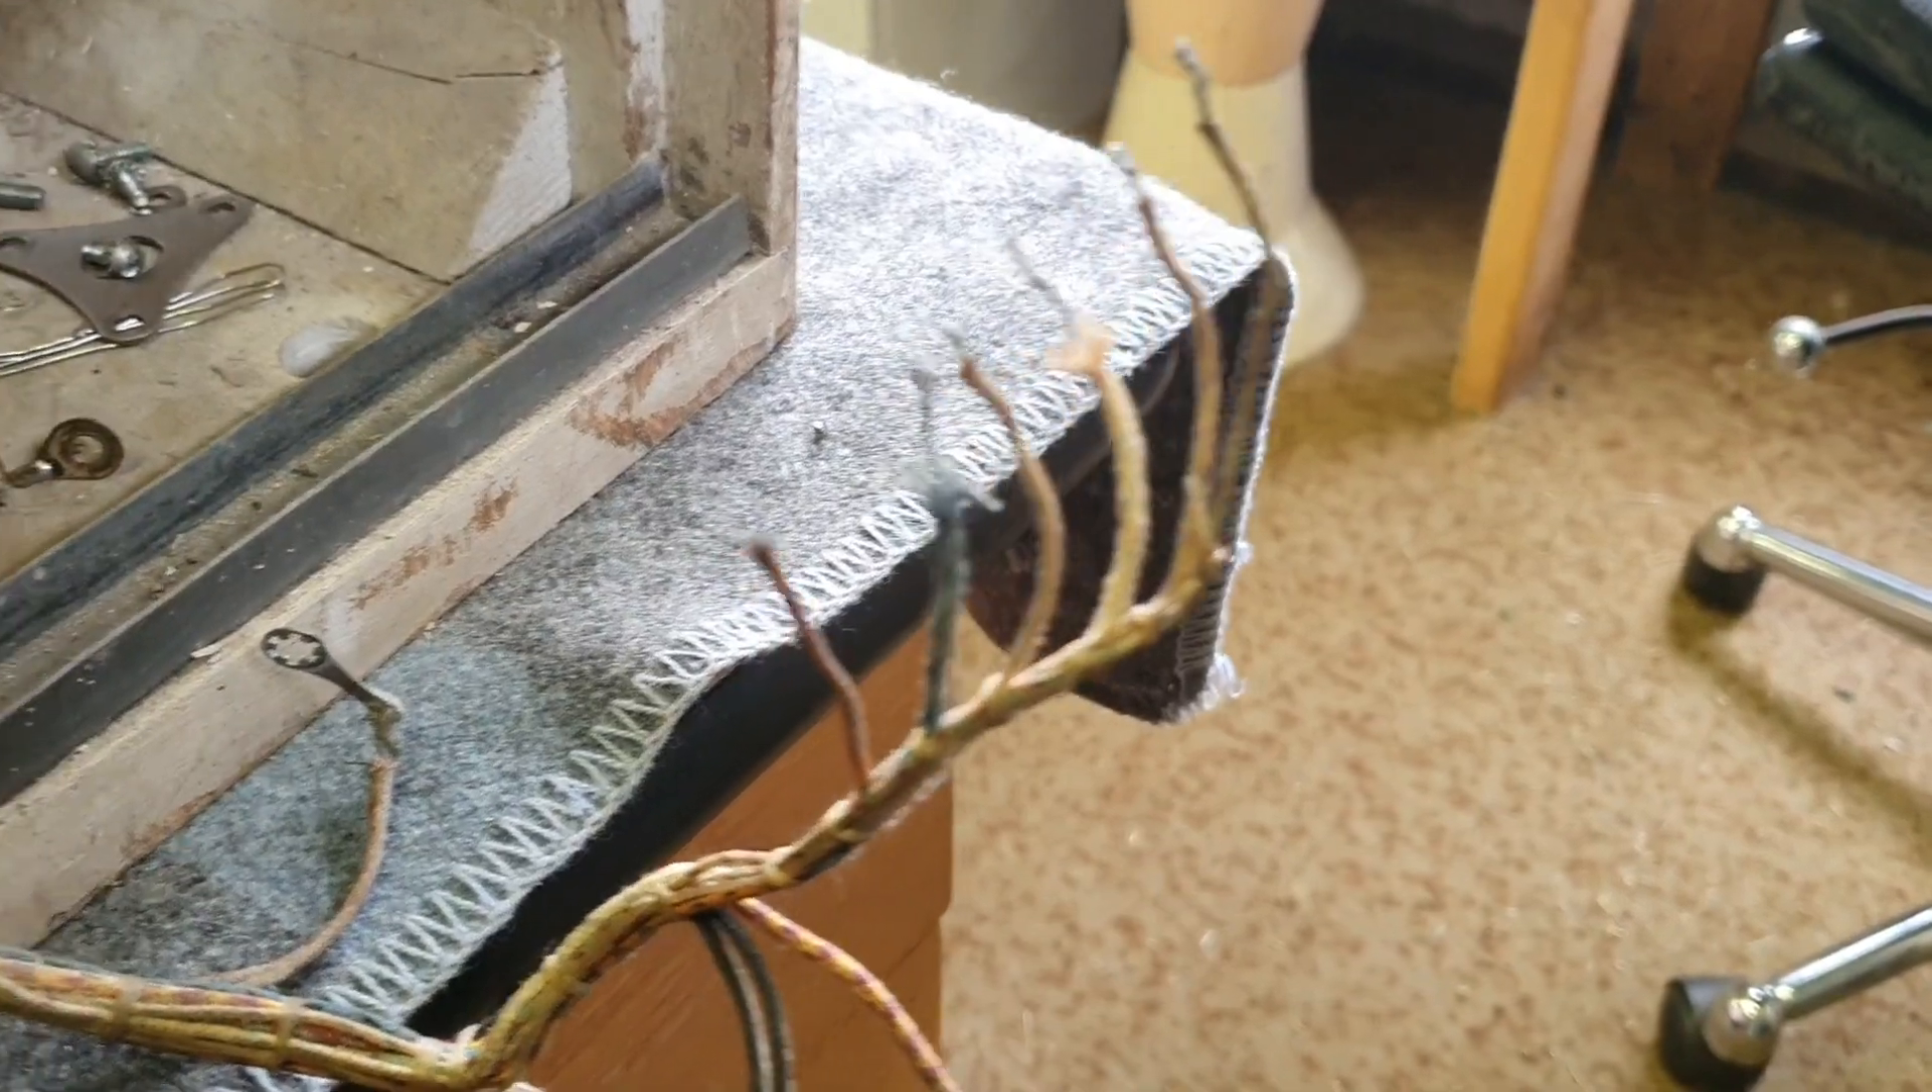There's all the wires off the ball count stepper which is yet to be done.